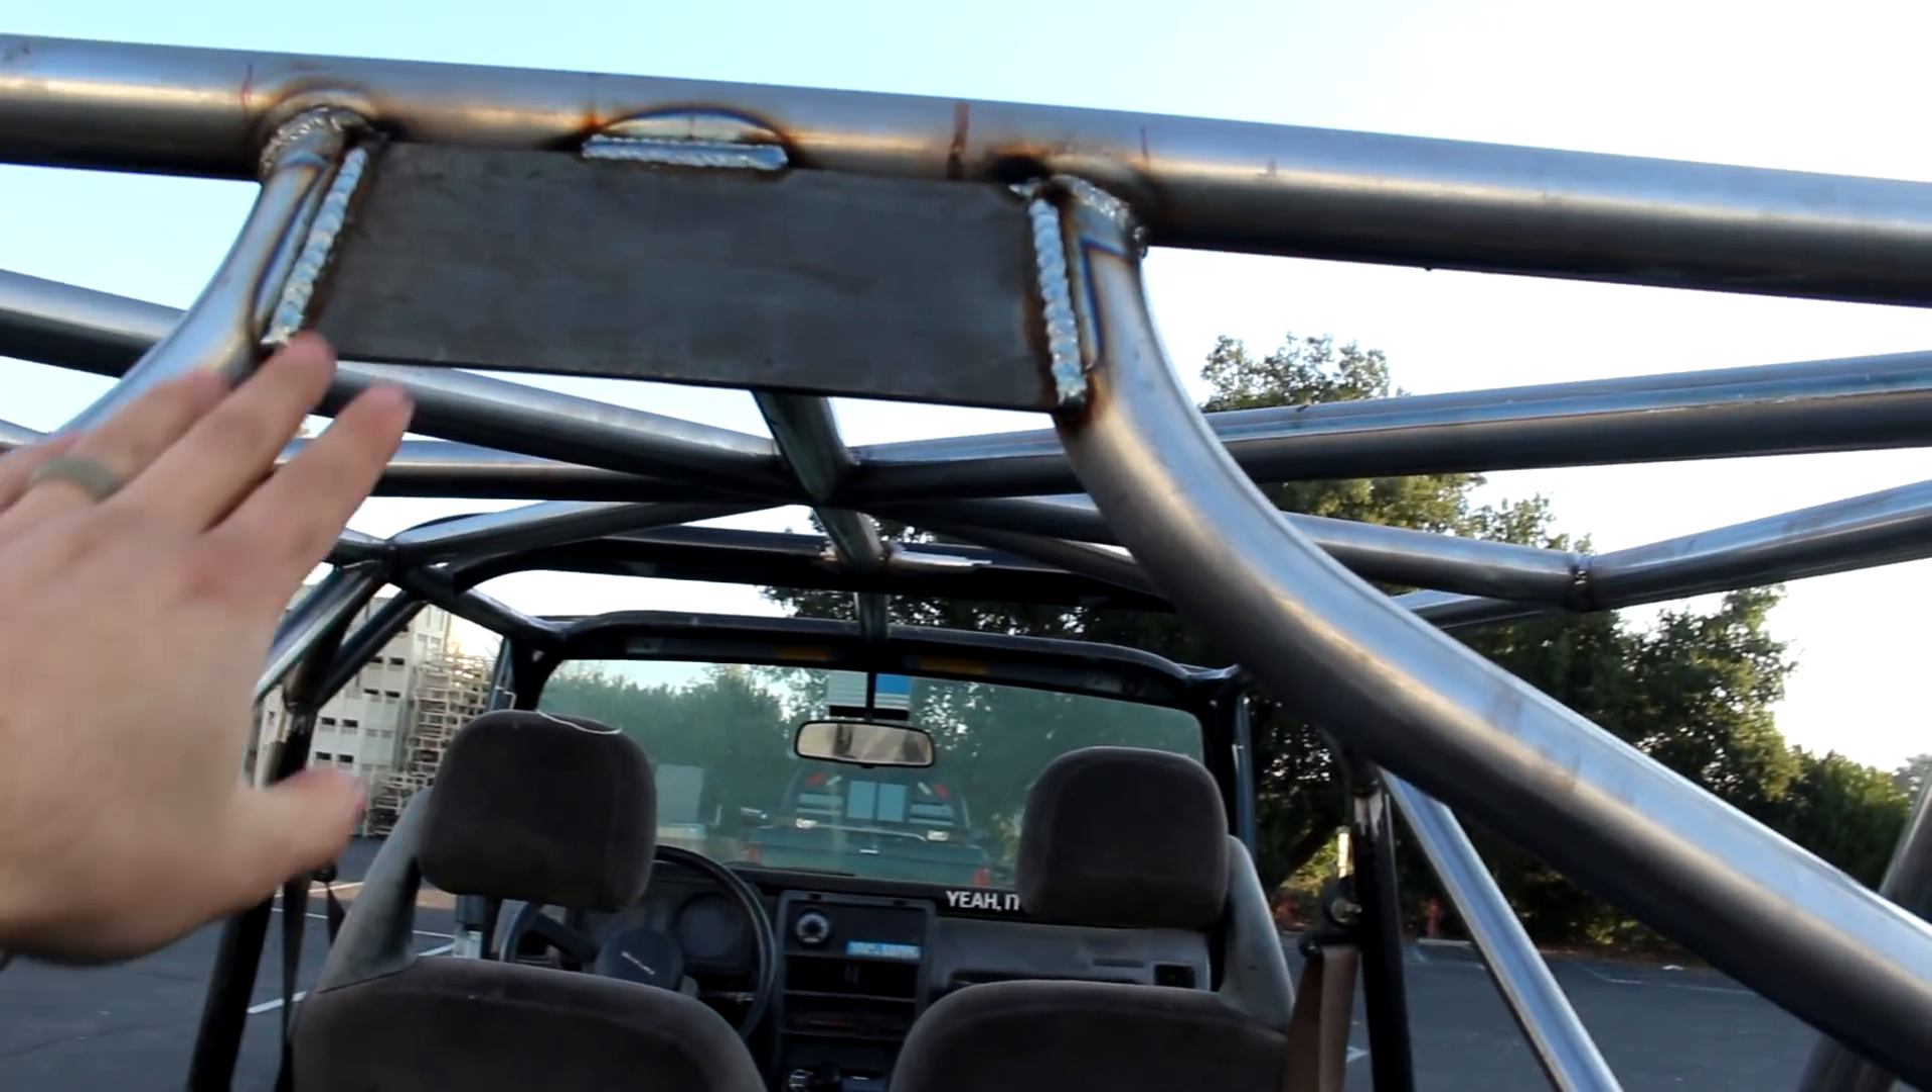I added this gusset on the roll cage on the back.